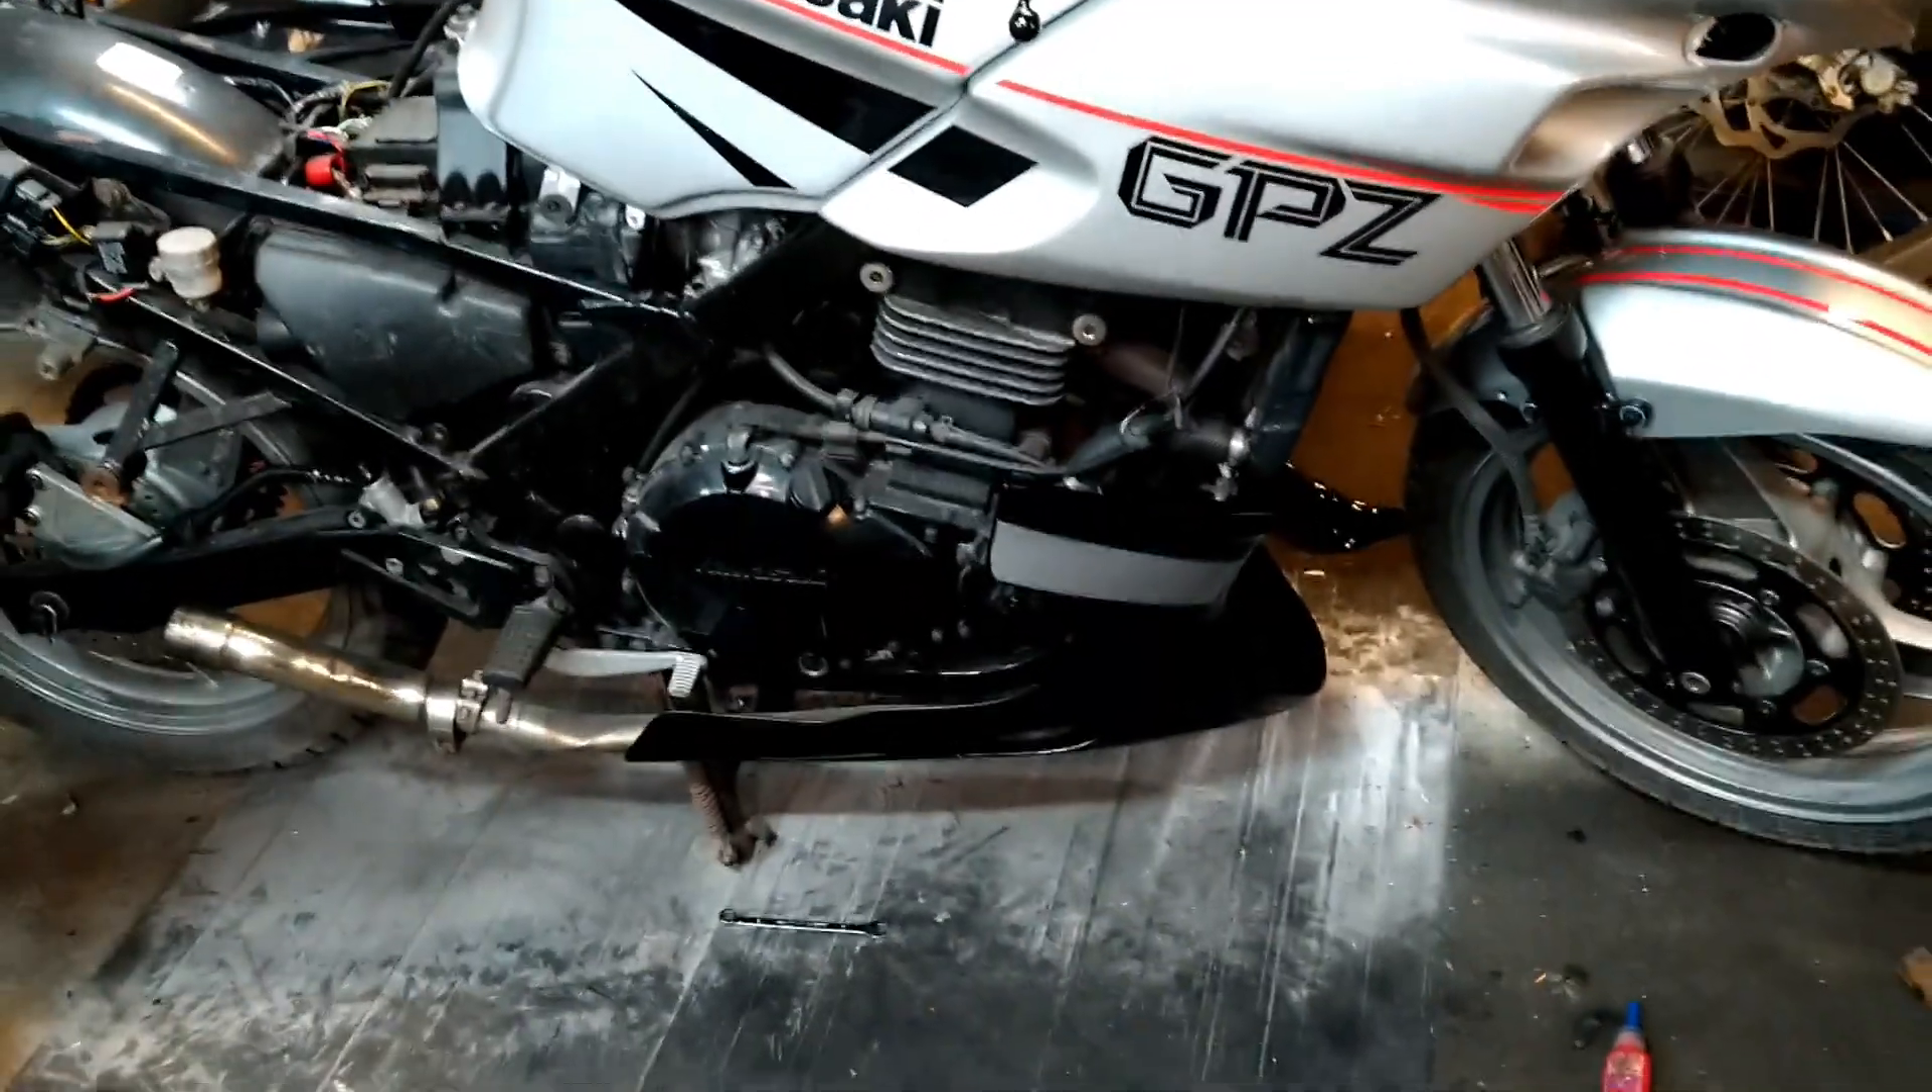Okay so we're almost there all our front end's done and our belly pan's in.